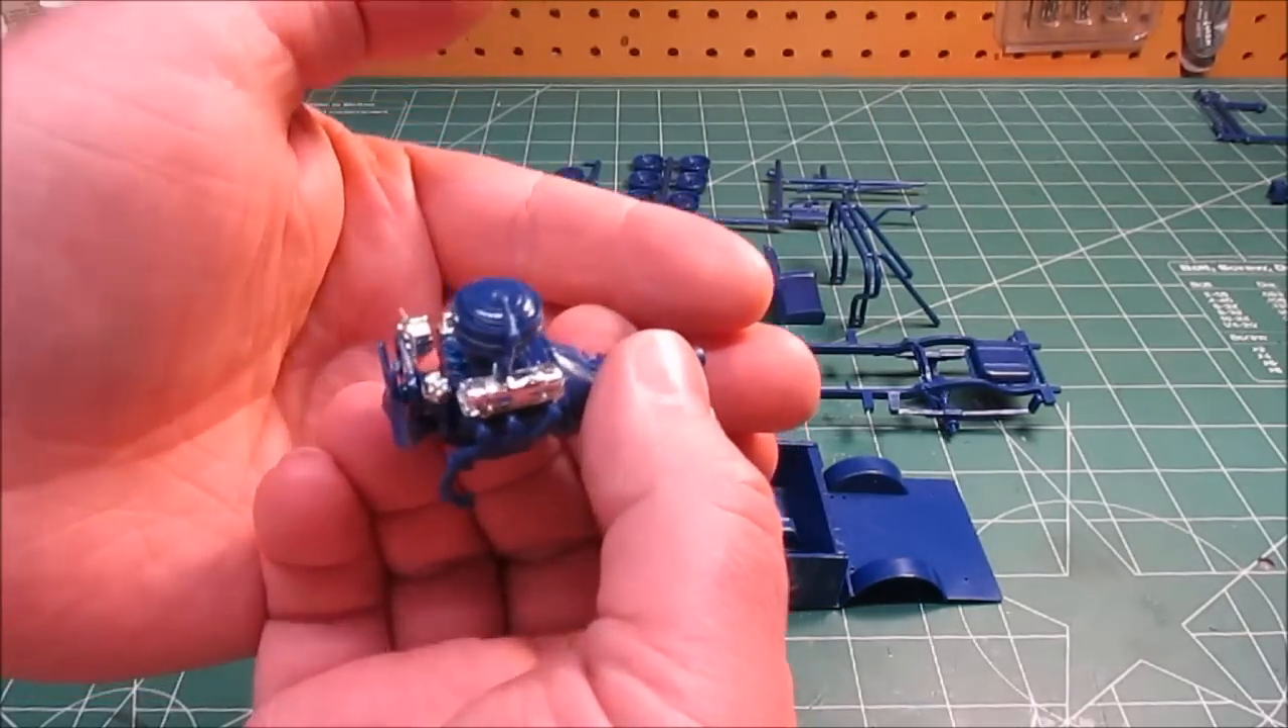The V6 here, nice-looking little engine. I did attach the chrome parts already because it's going to be just getting a coat of AMC Jeep Blue.